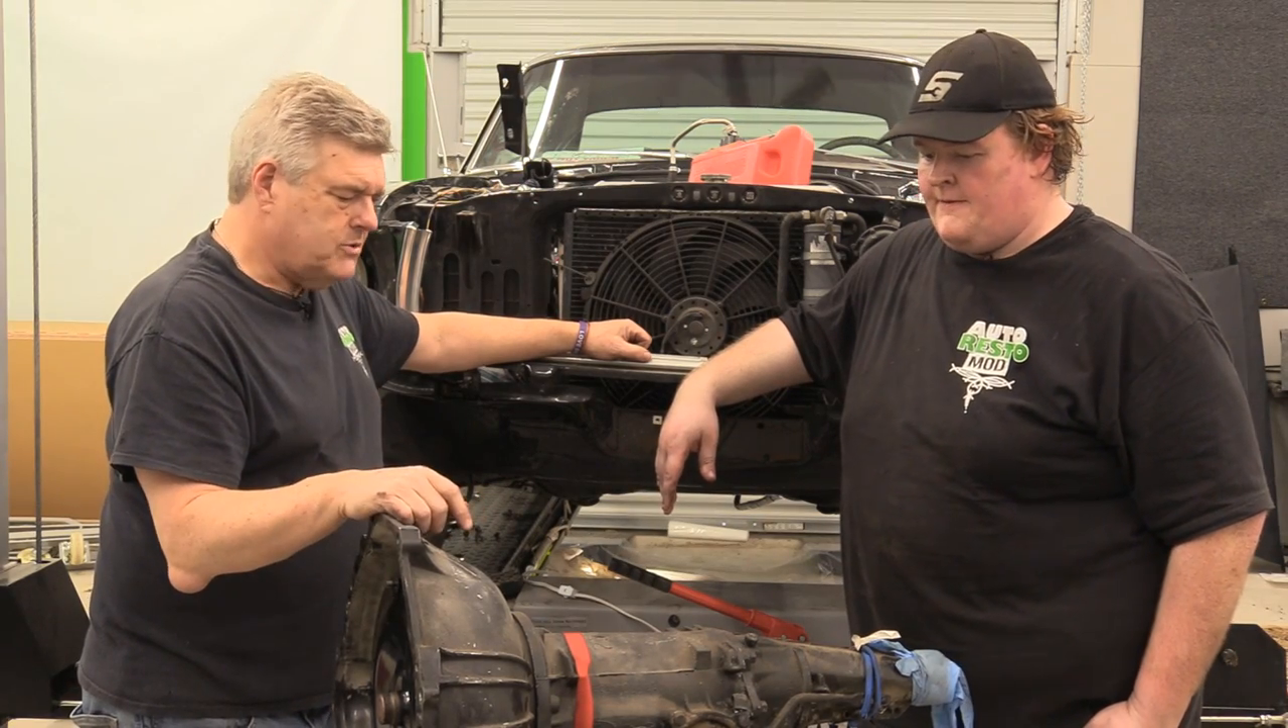We got the transmission out of the car.